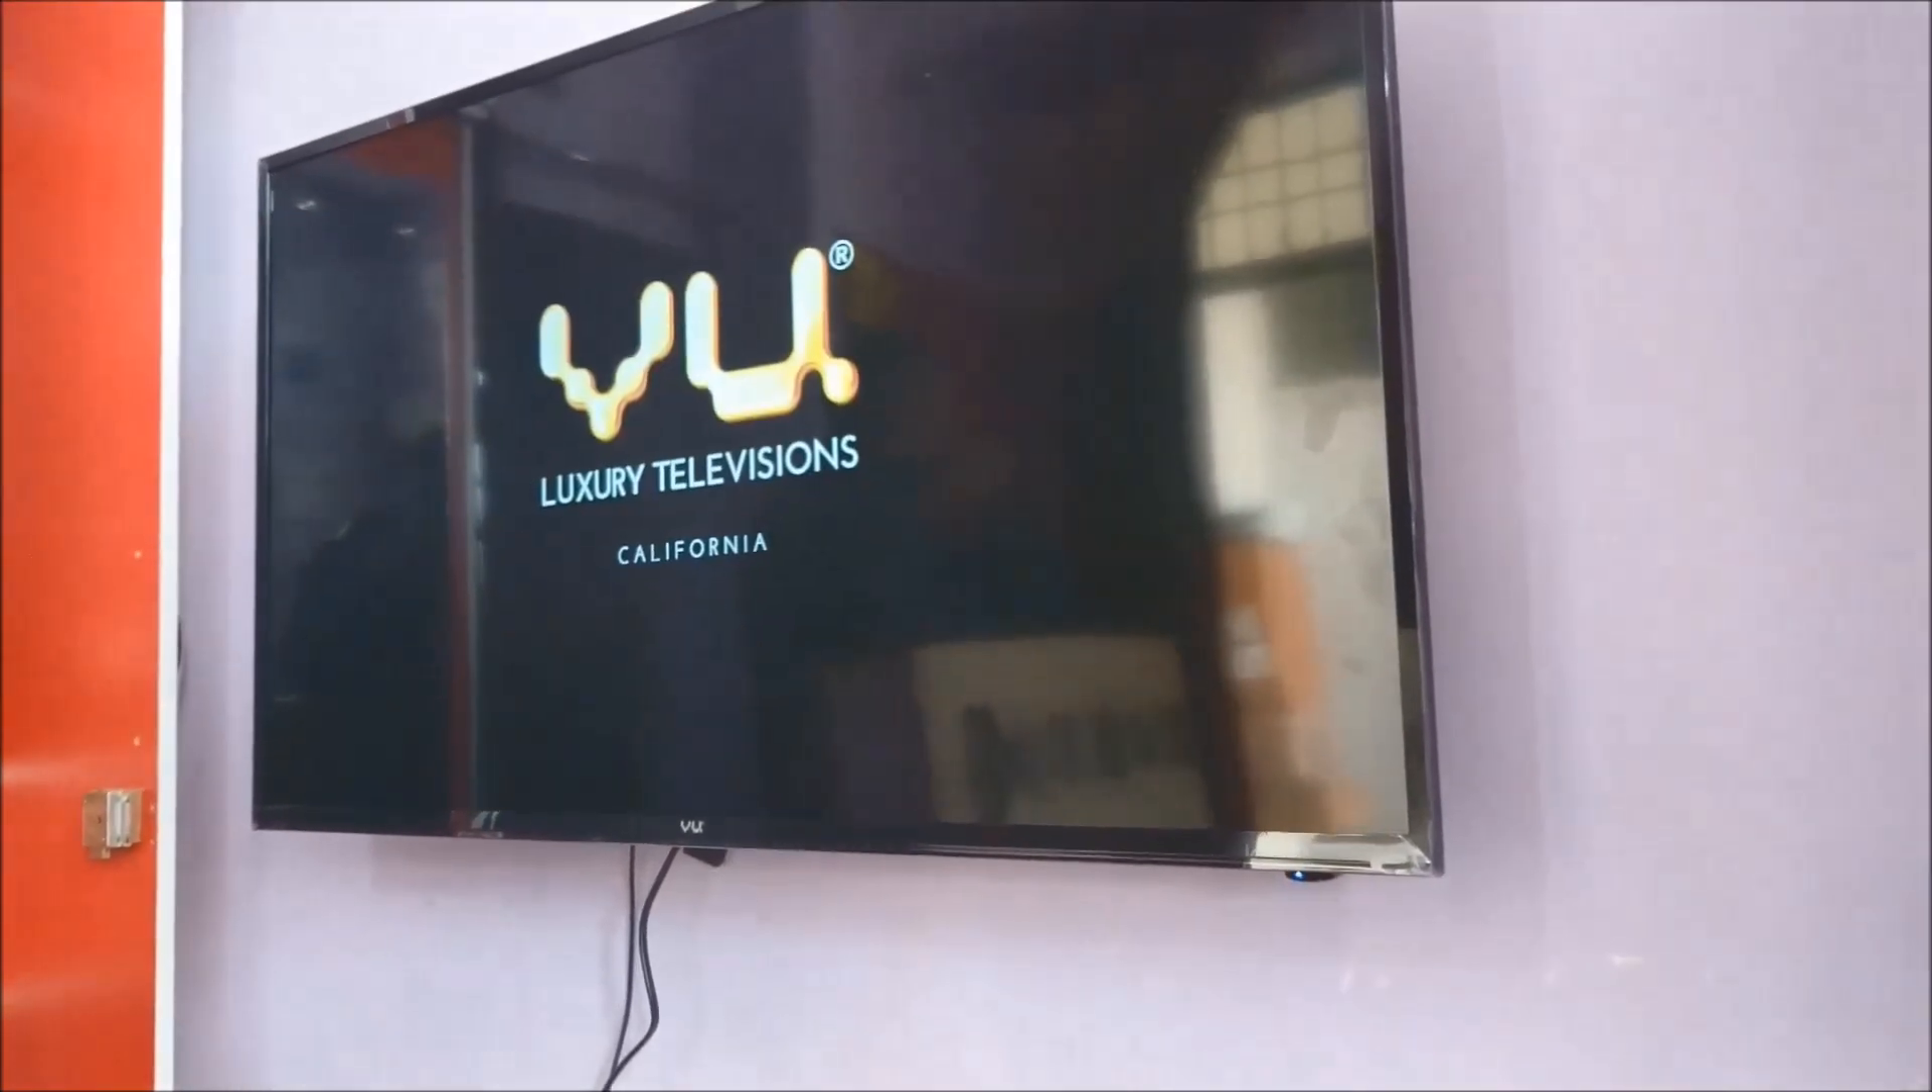Finally we have got the TV wall mounted.